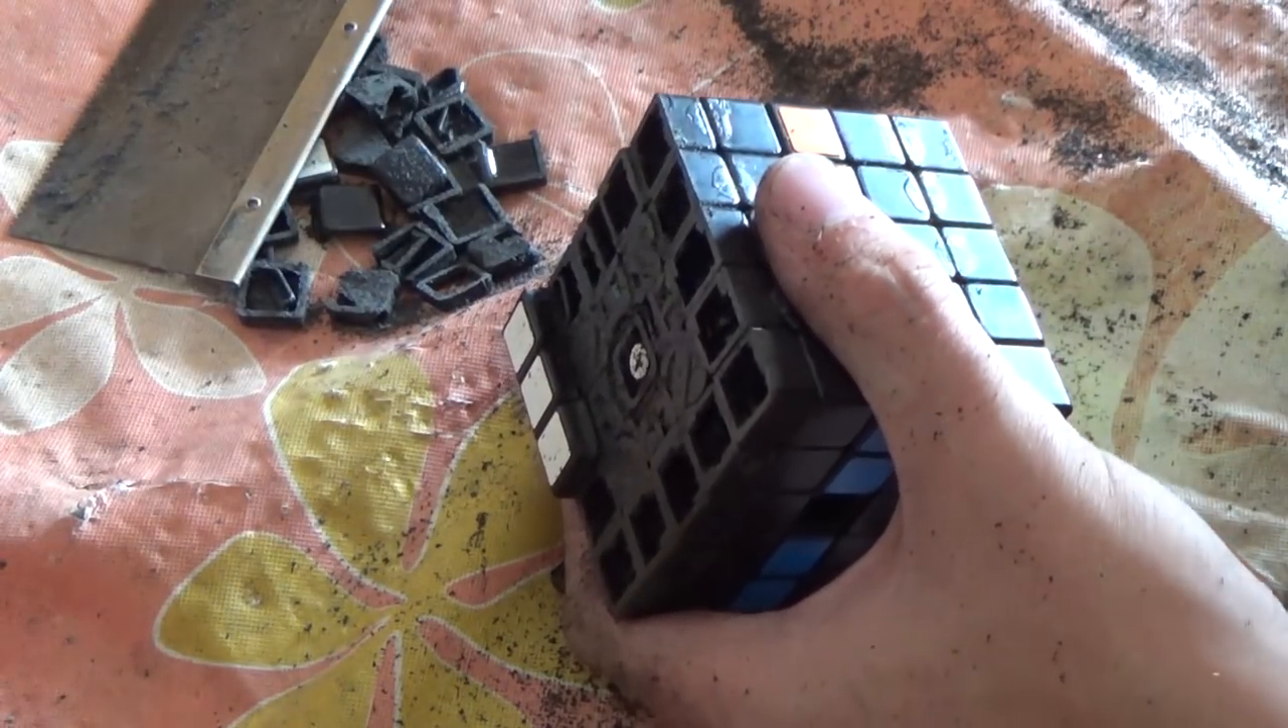And so you can see here I just cut half into the piece until all the cubies had fallen off like this.